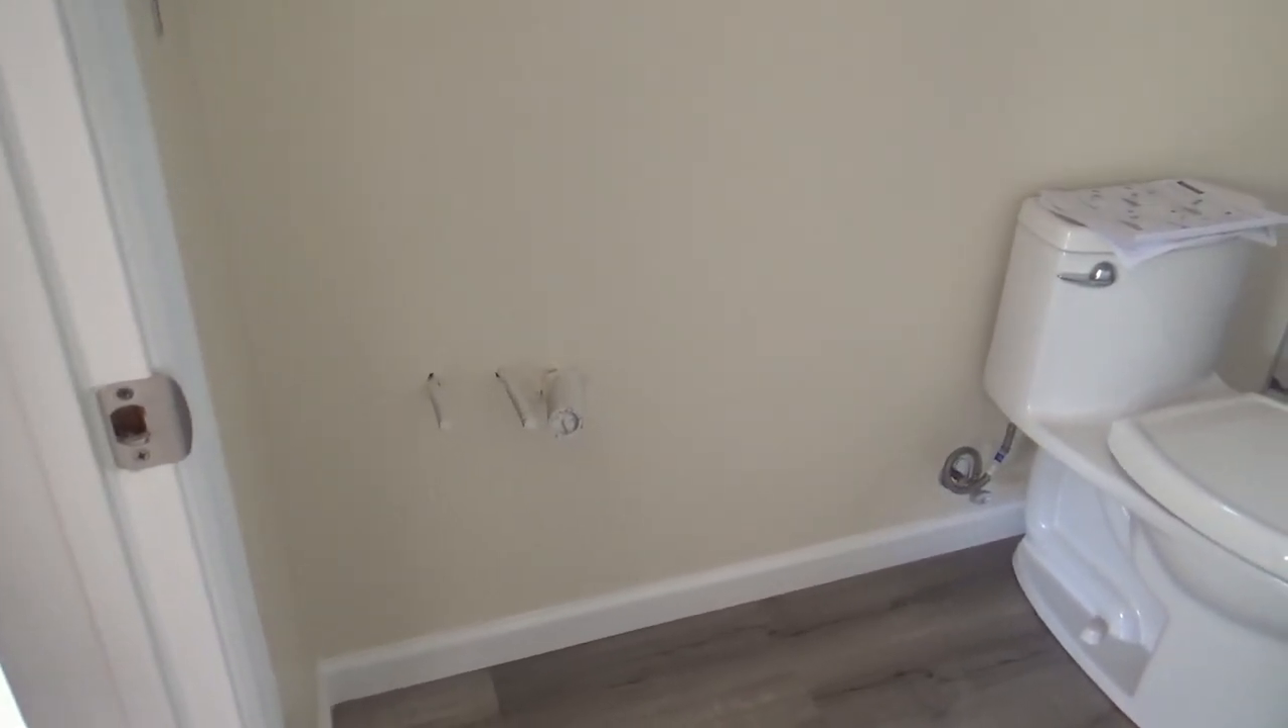Вот тут туалет есть а умывальника еще нет.